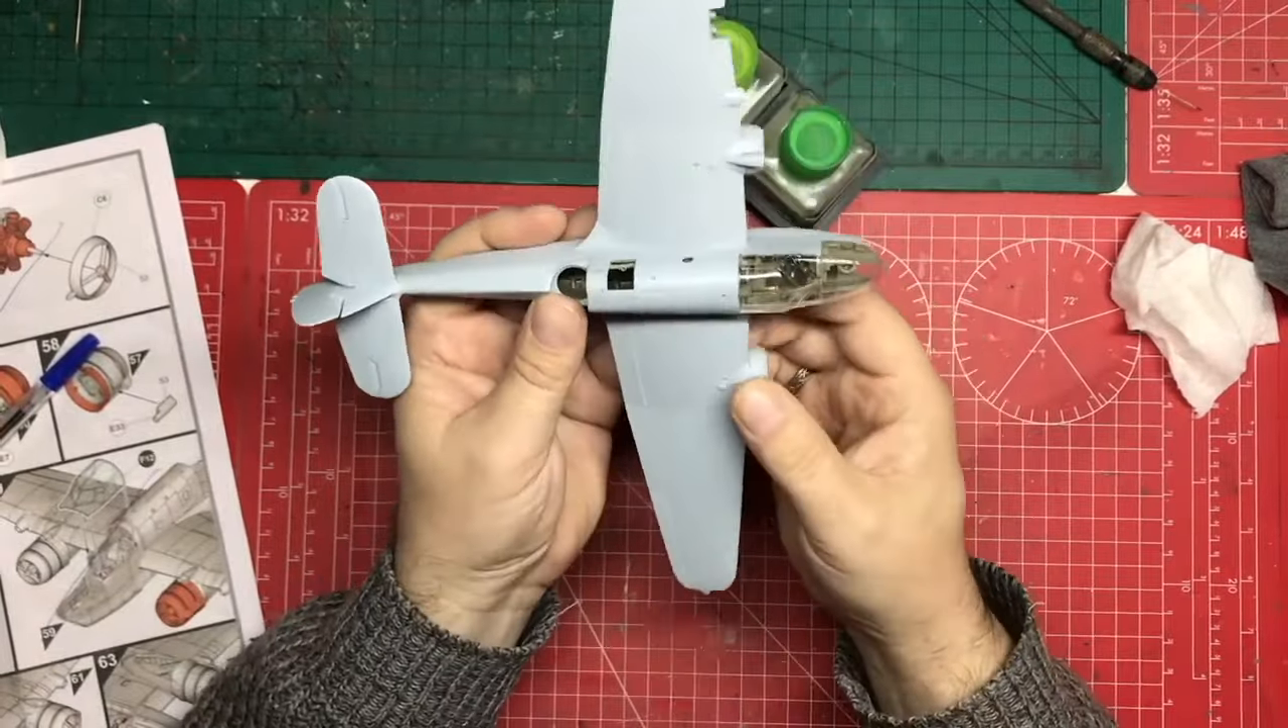That's our glass parts in.